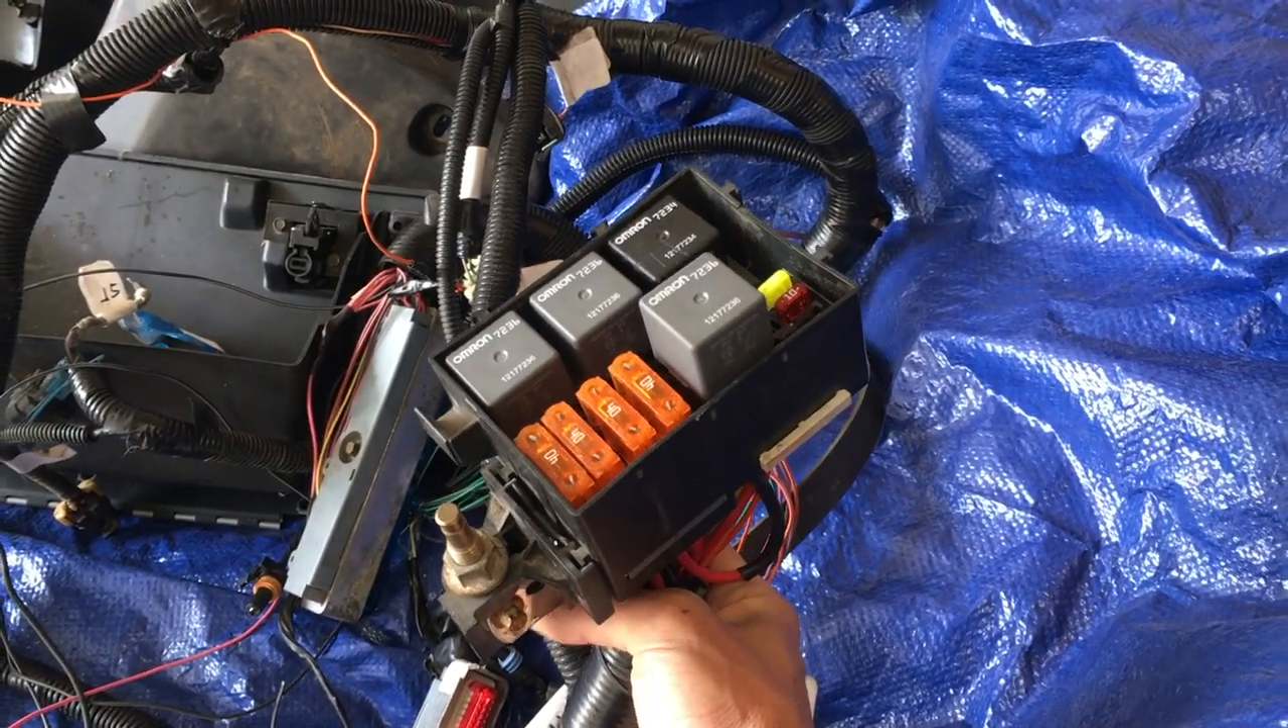I reused the fuse box as well. Got all the fan and starter relays in there as well as main circuit fuses.